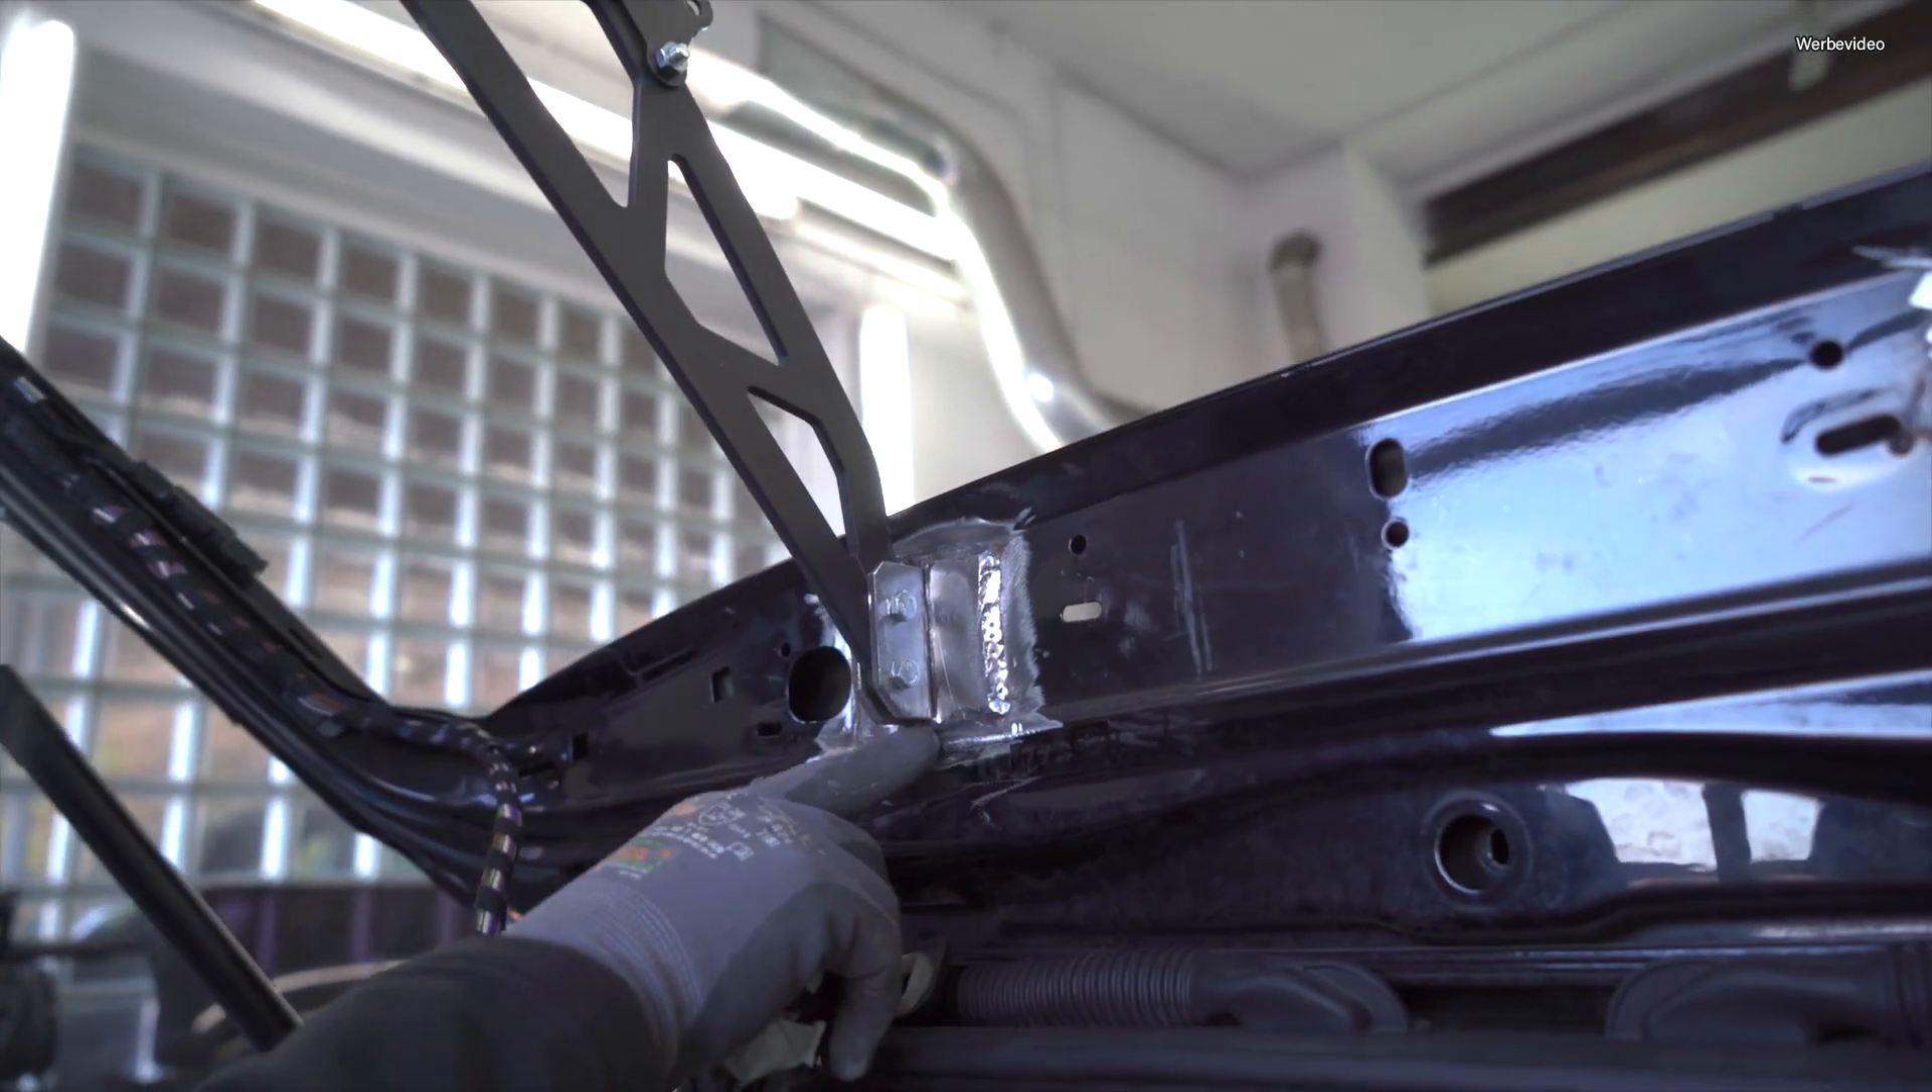Hier hat uns der Spengler jetzt die Halter an der Heckklappe angeschweißt.